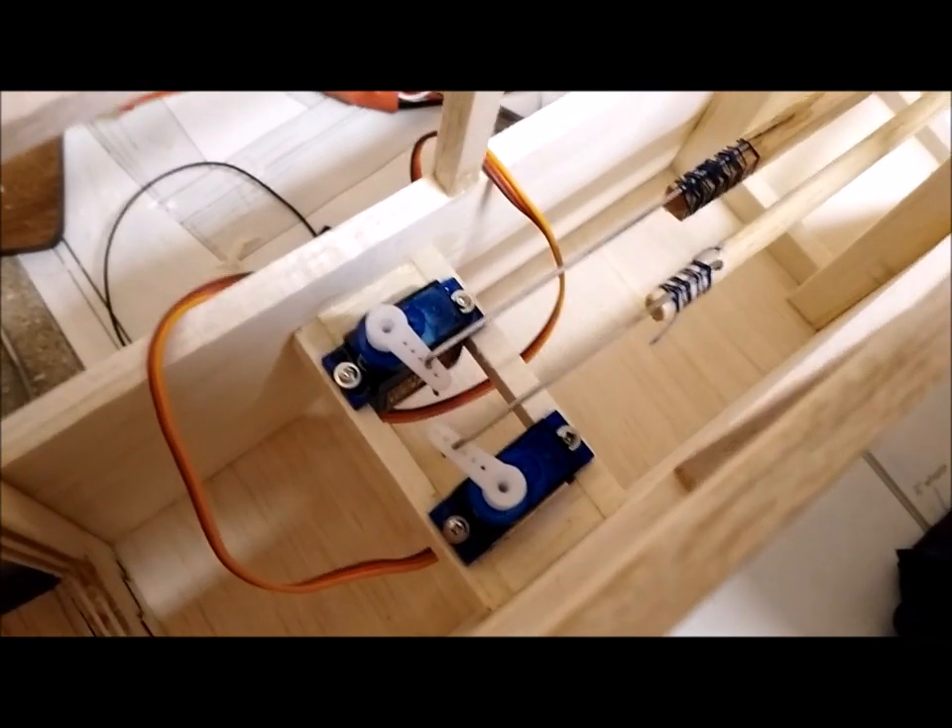Now I have both servos screwed in to the cross beams and I have inserted the push rods.